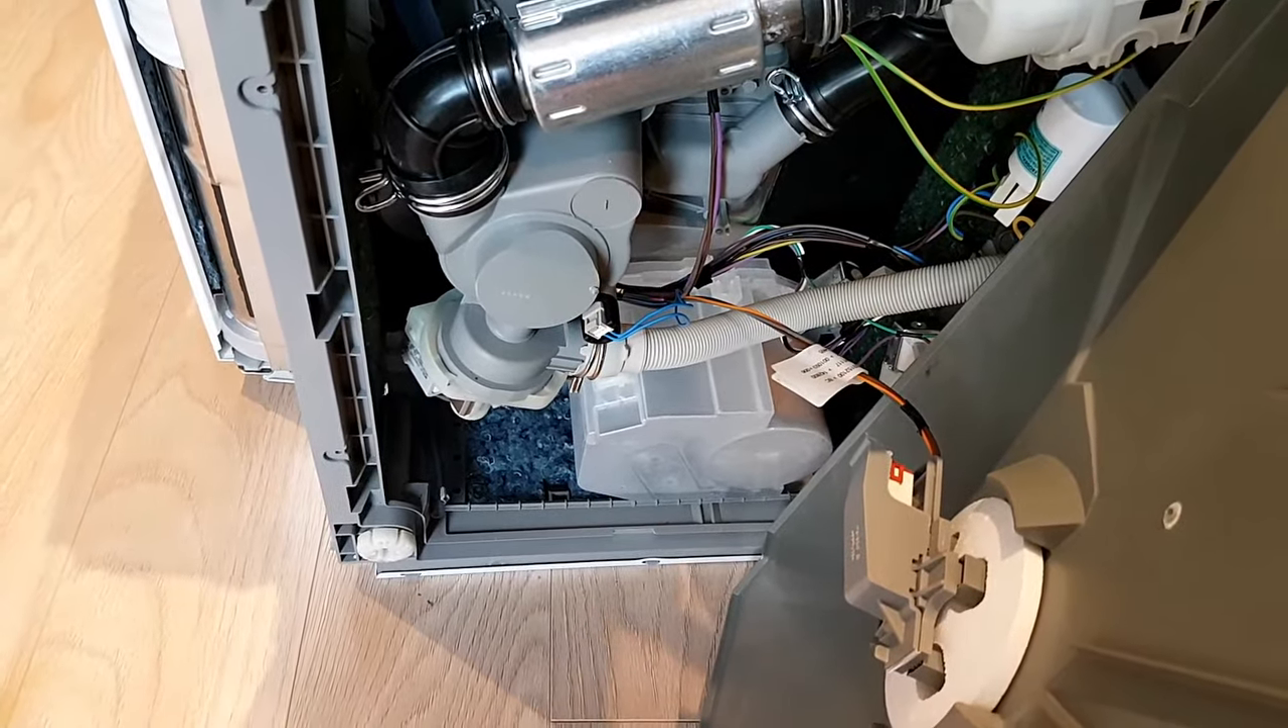Okay so I've now unclipped the base of the dishwasher to reveal the pump.